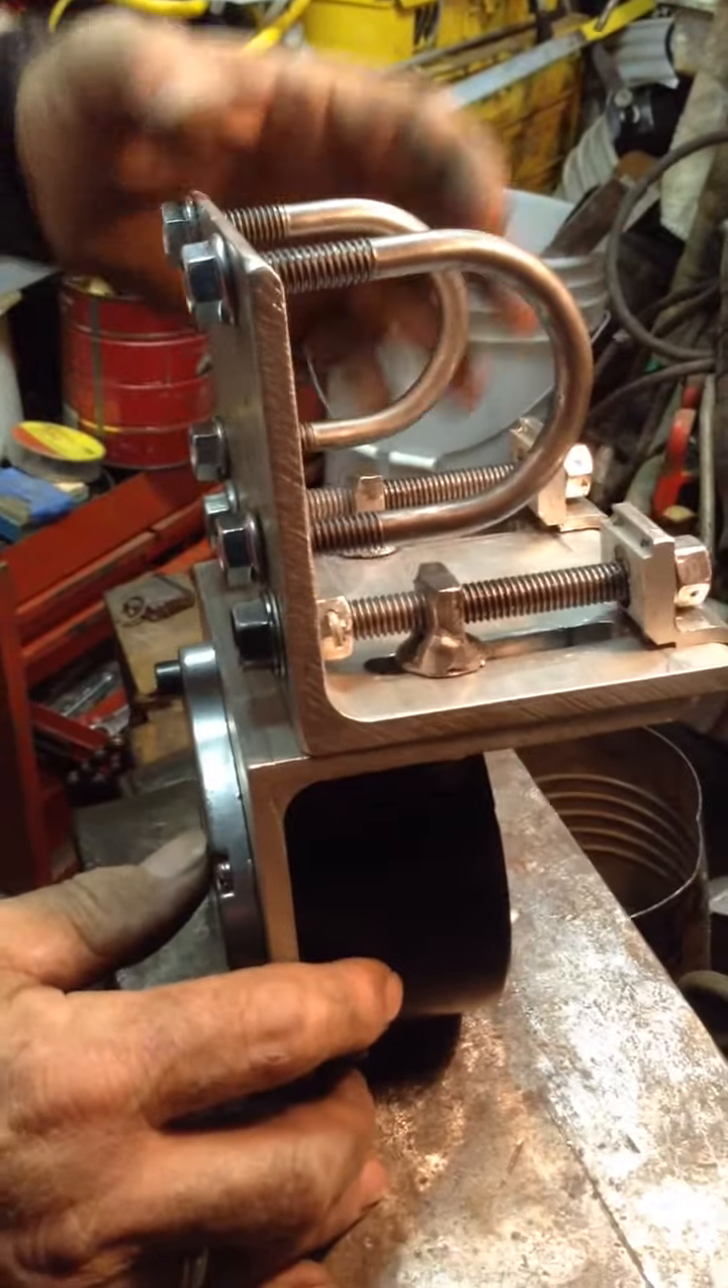We've also installed our U-bolts that will go around the cross member of the bicycle to hold this on which they'll set kind of at an angle like this.